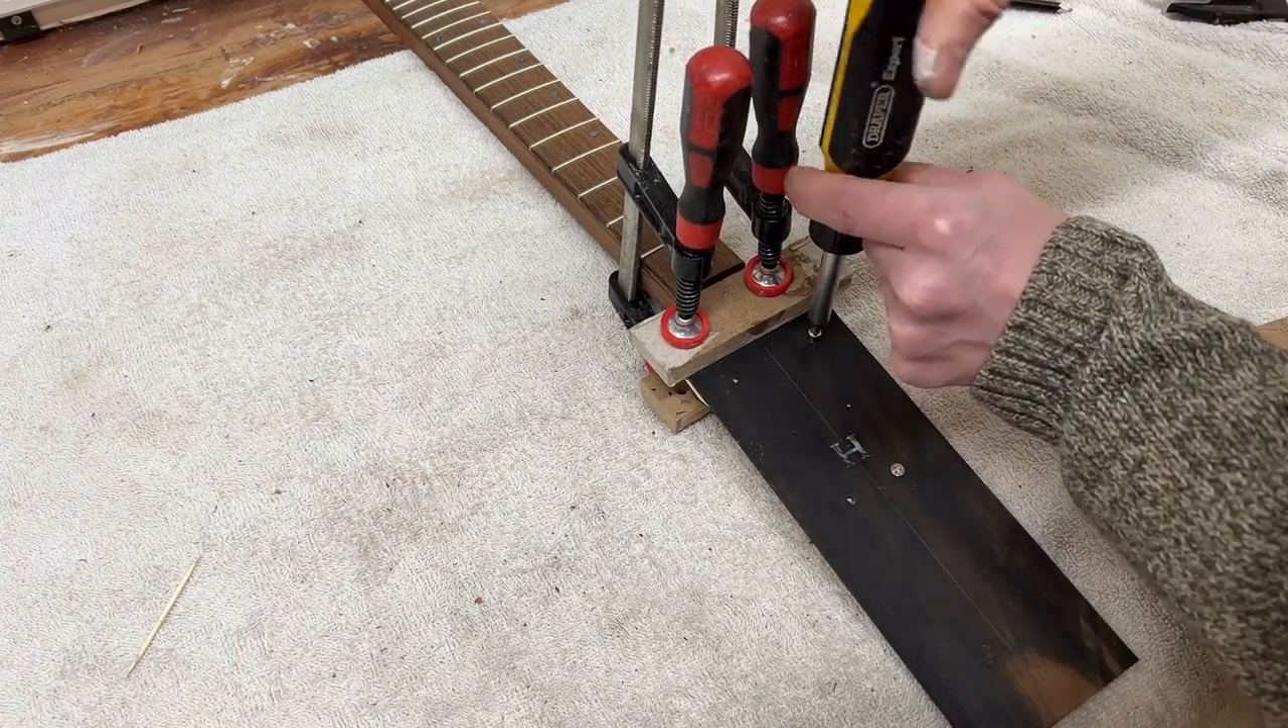So now I've got these two clamps on.